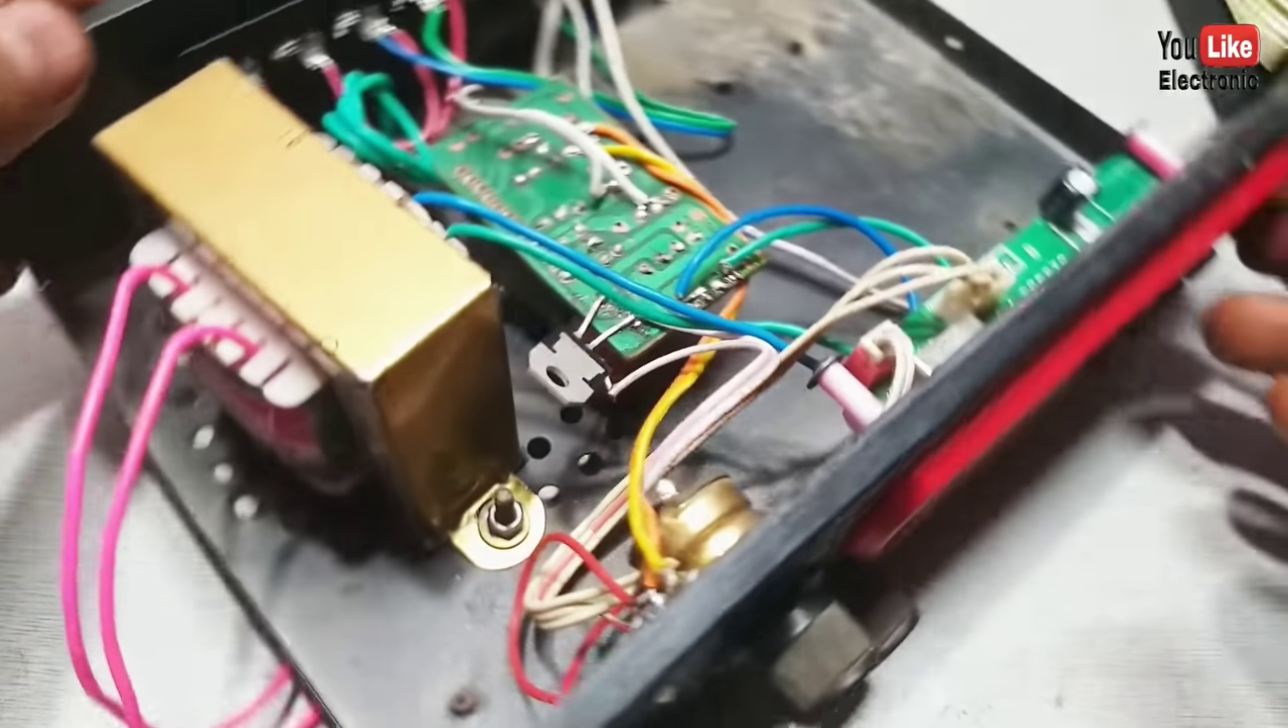तो यहां पर मैंने इस transformer को यहां पर लगा दिया है।